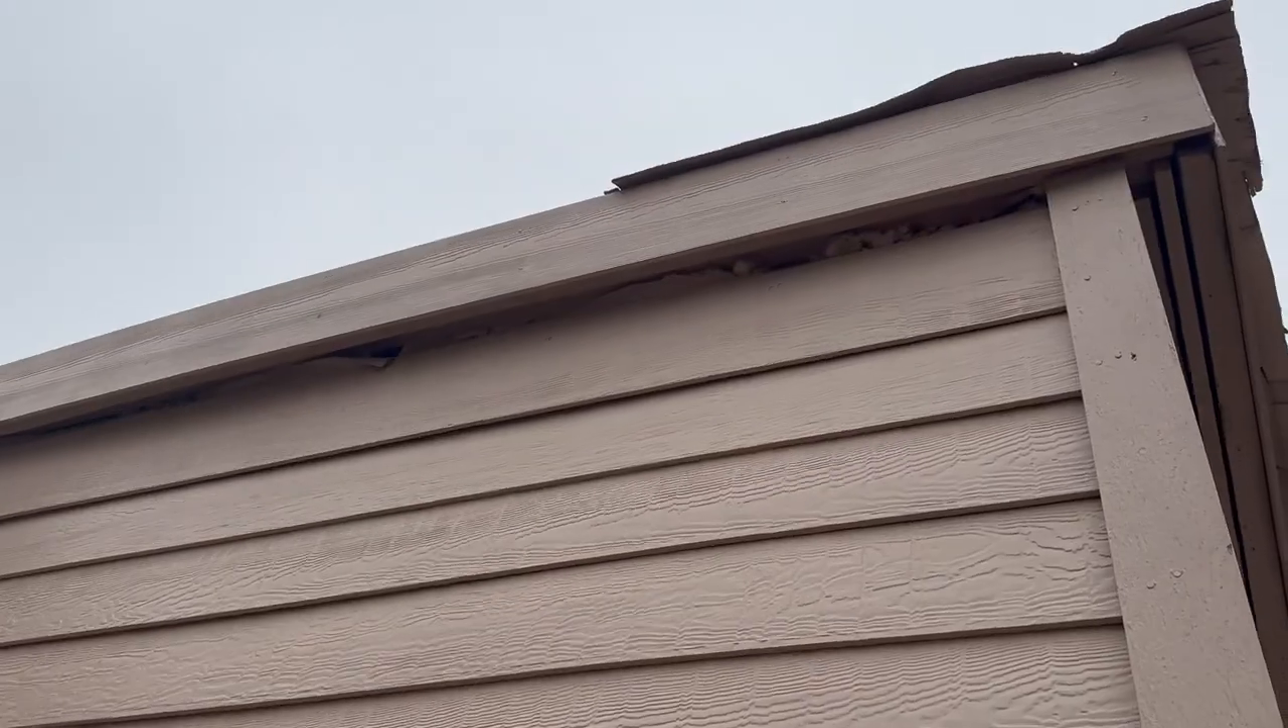They had some gaps in the siding here and they try to foam it, but it's not fully foamed either.